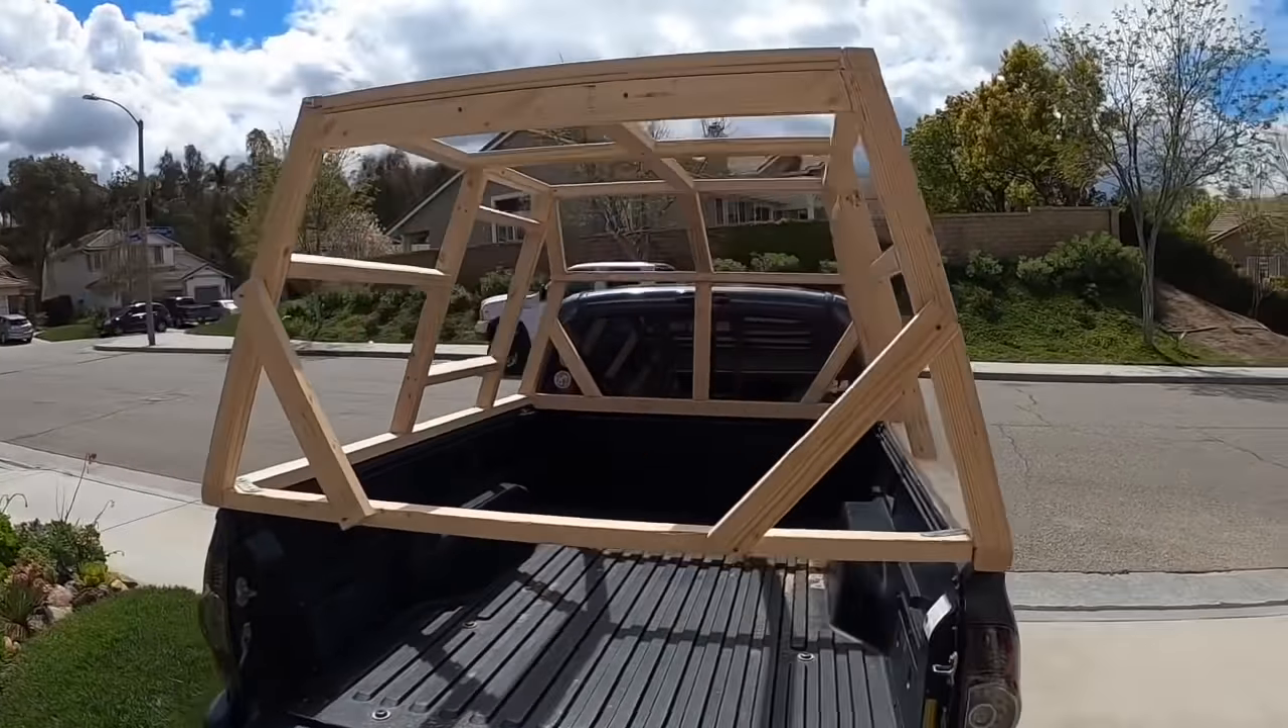First, I started with the framing, obviously, so I have my side pieces.